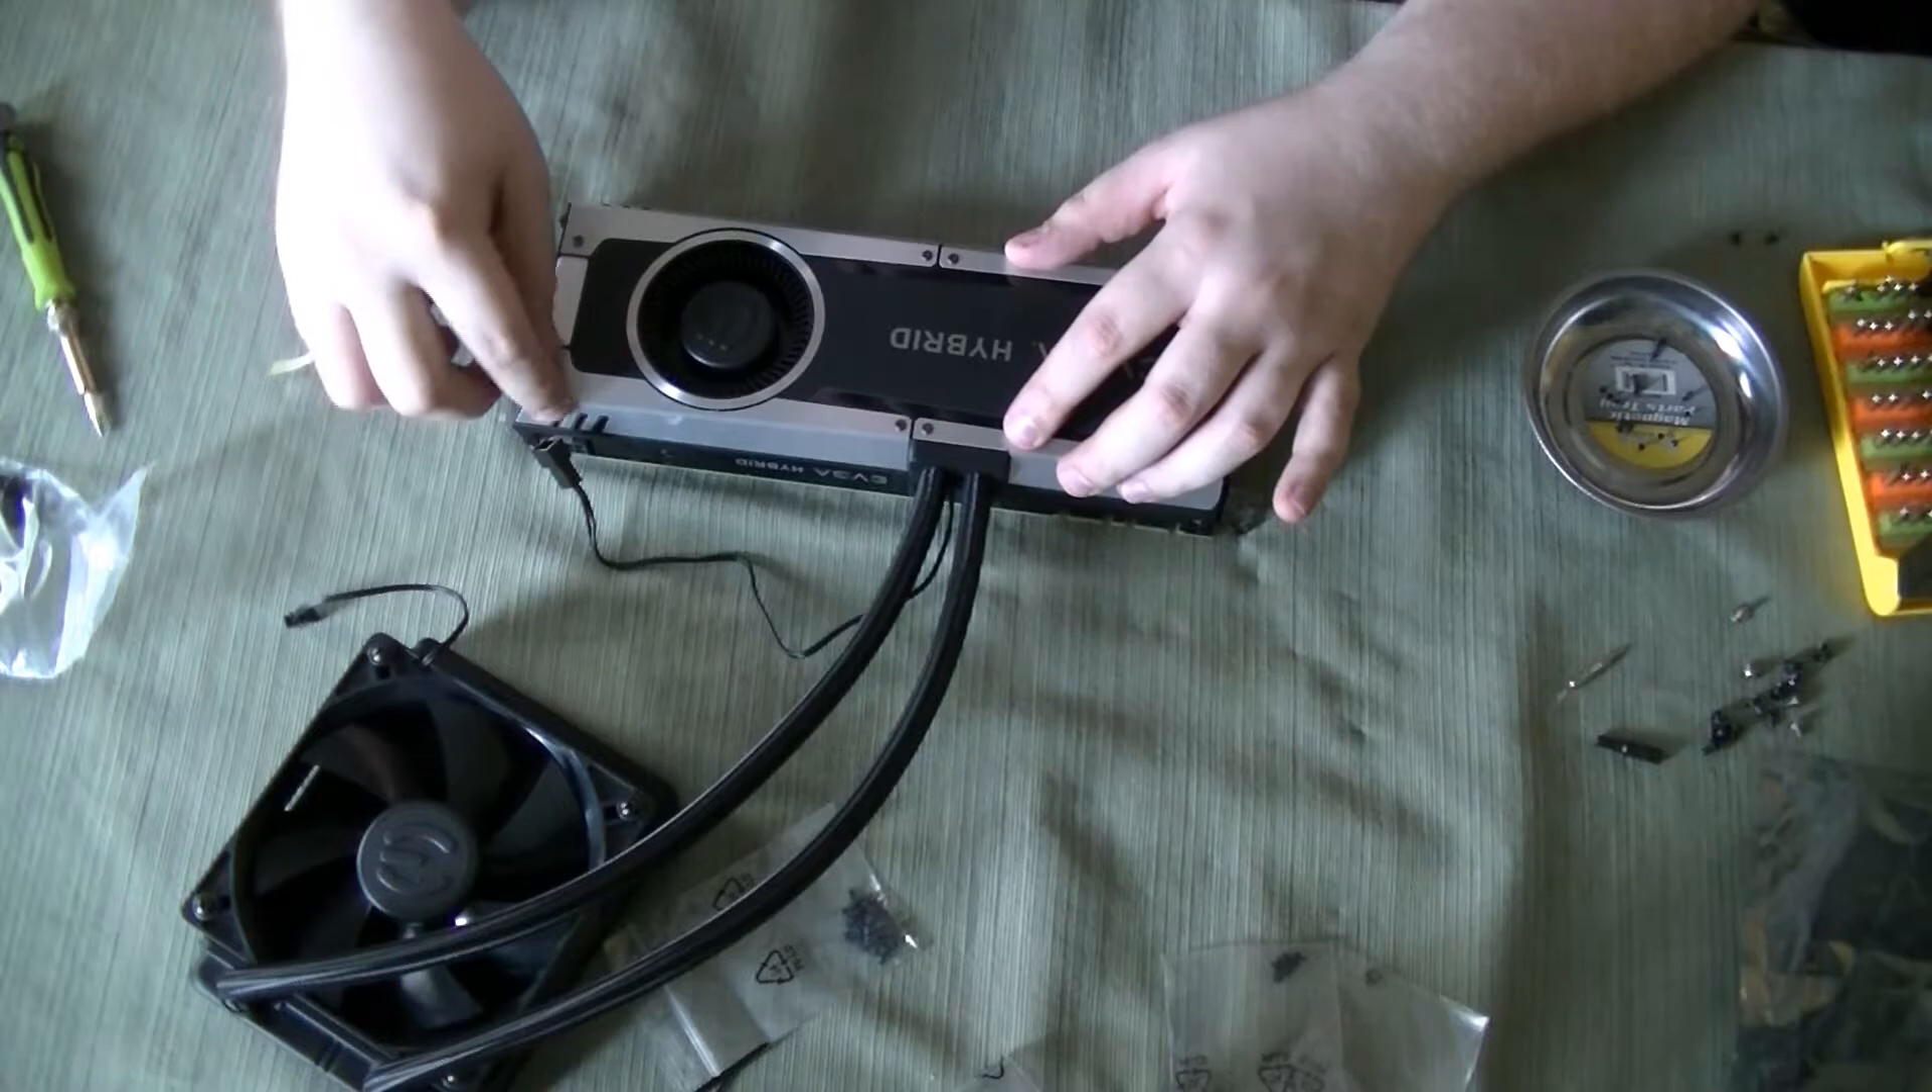Alright guys, shroud is finally on.